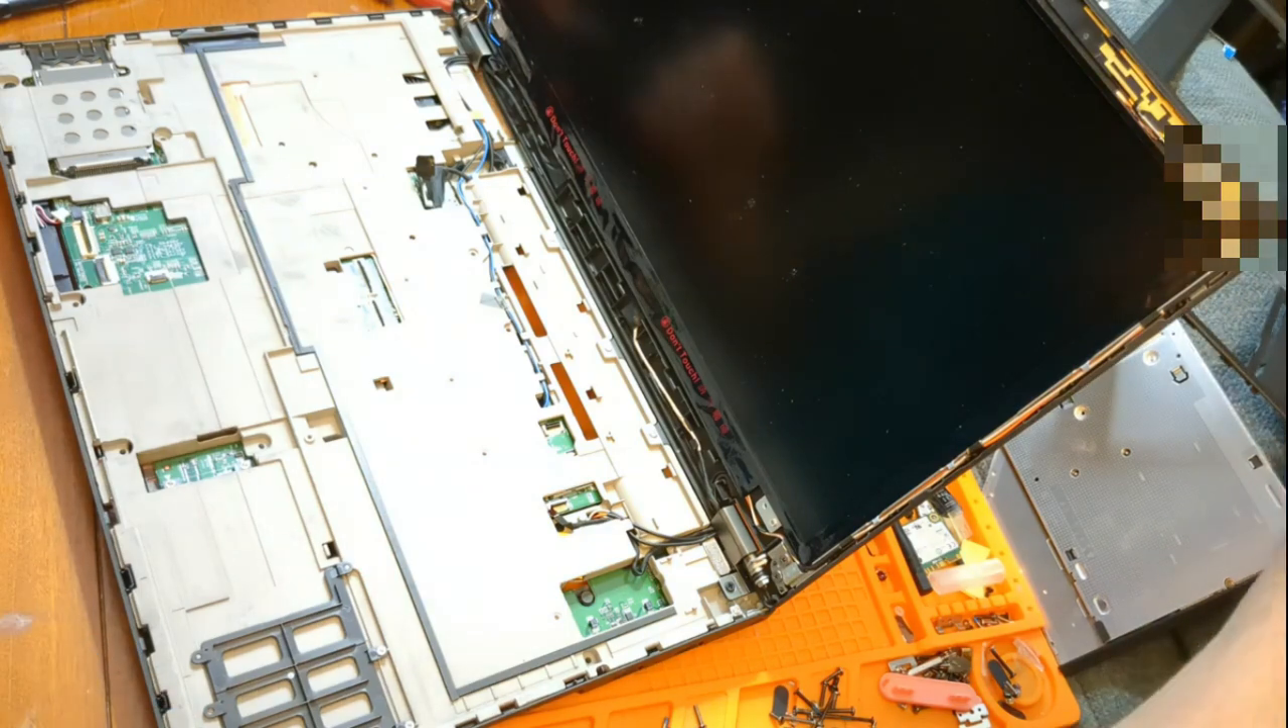And there we have it. Our palm rest is off.